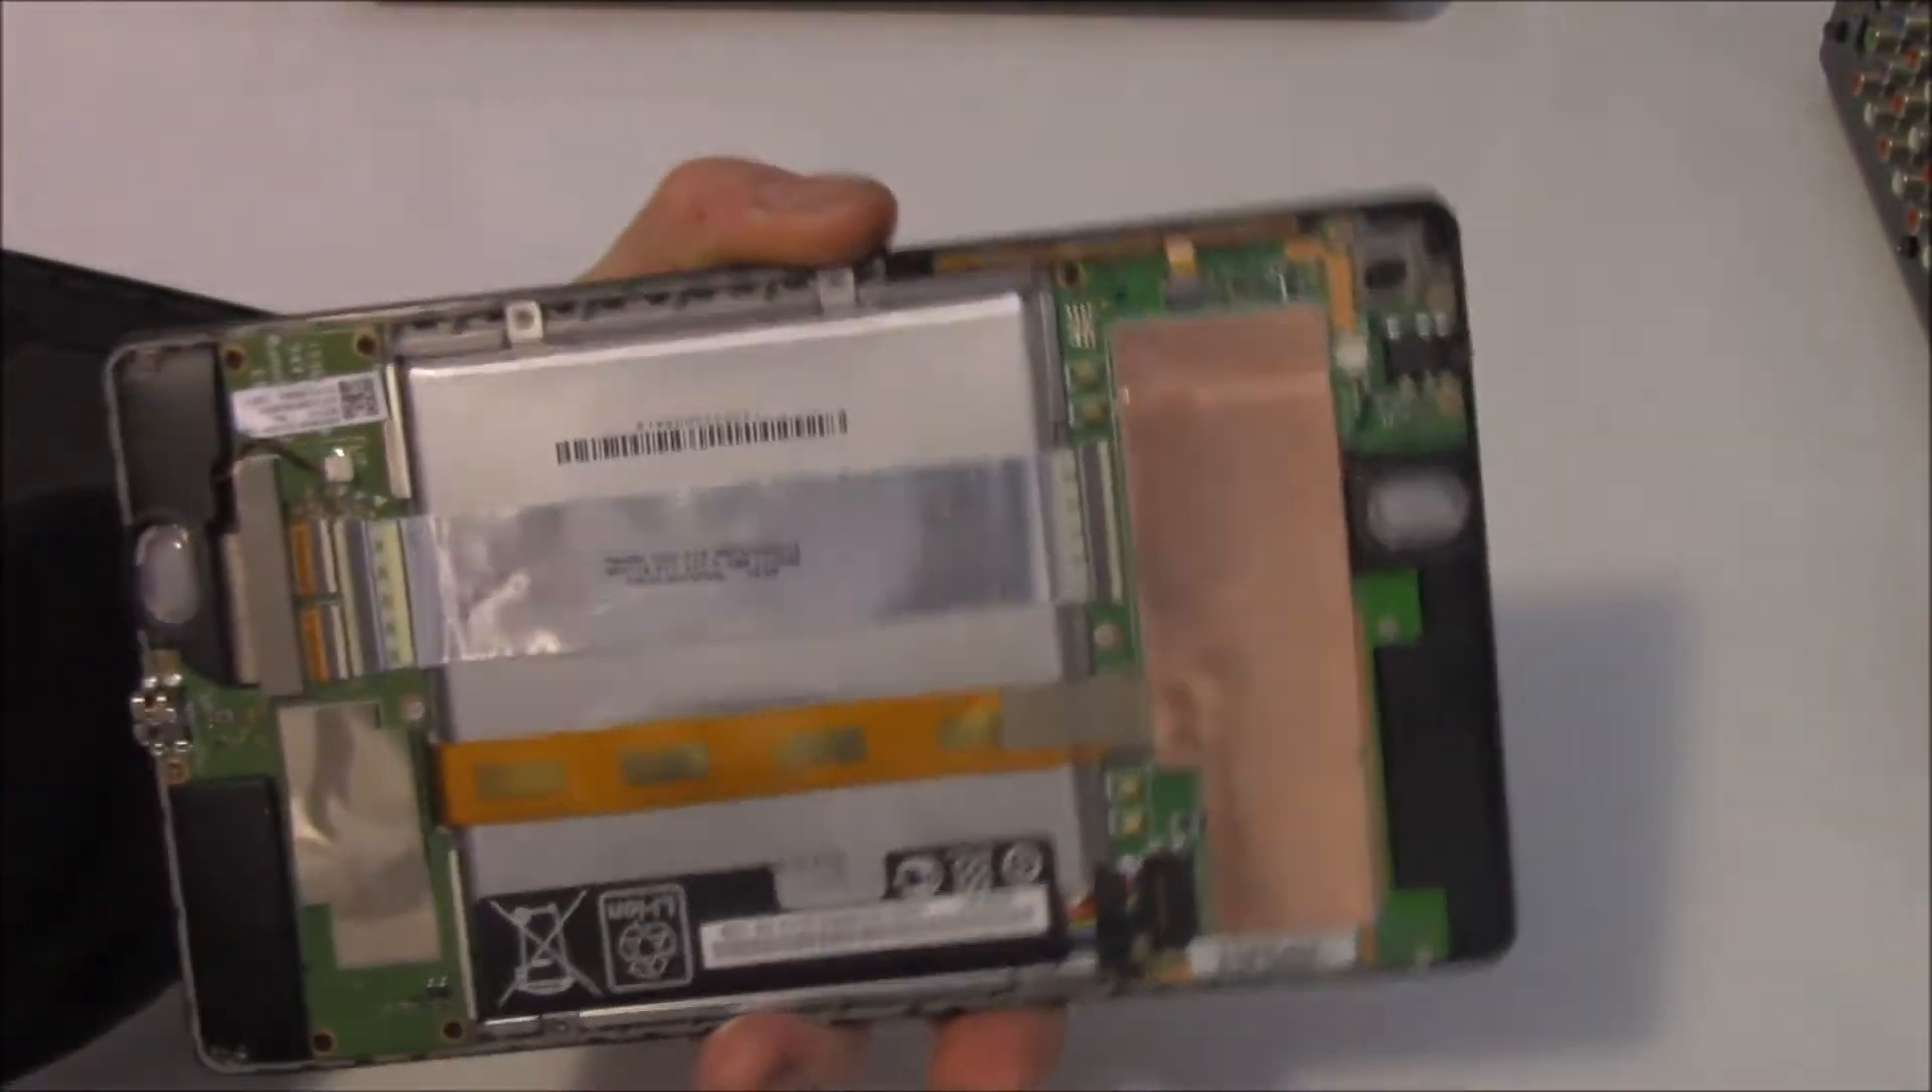So we've got access to the circuitry on the back there.